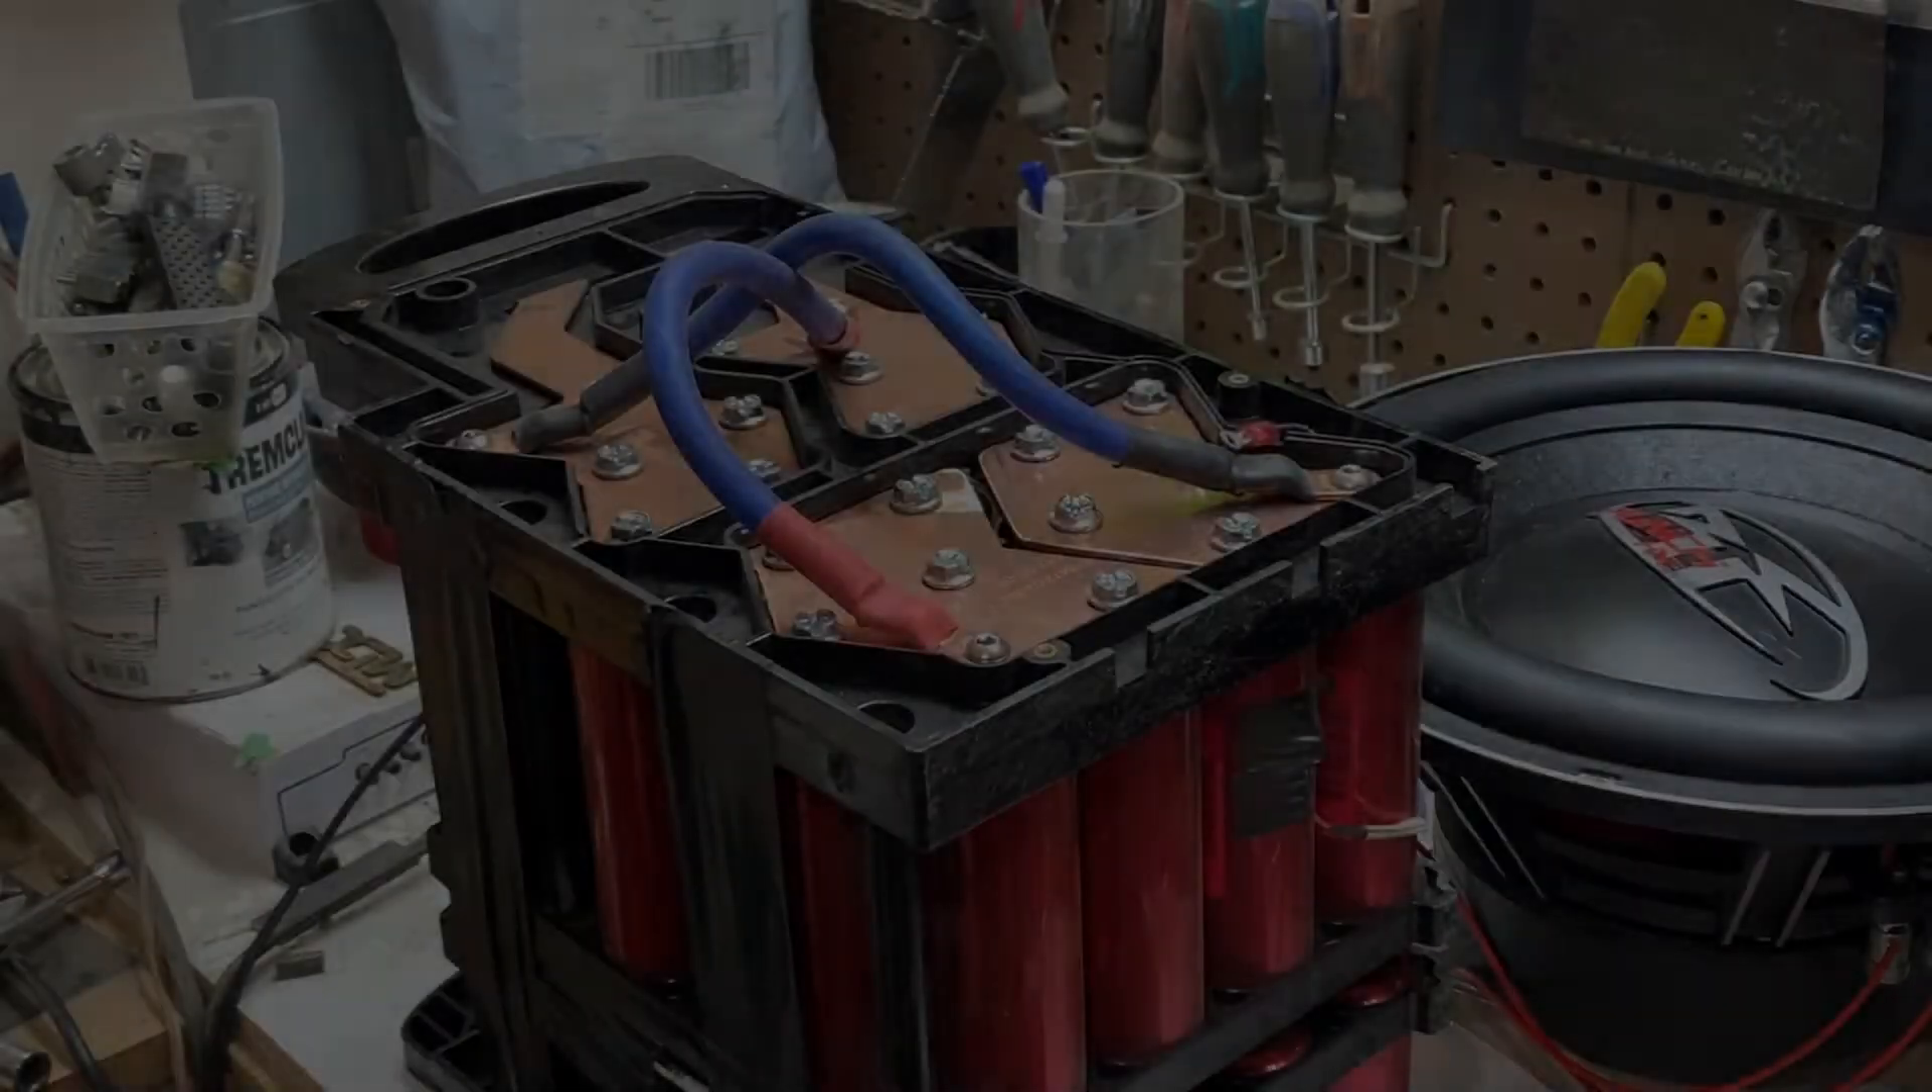So there's your two jumpers connected.